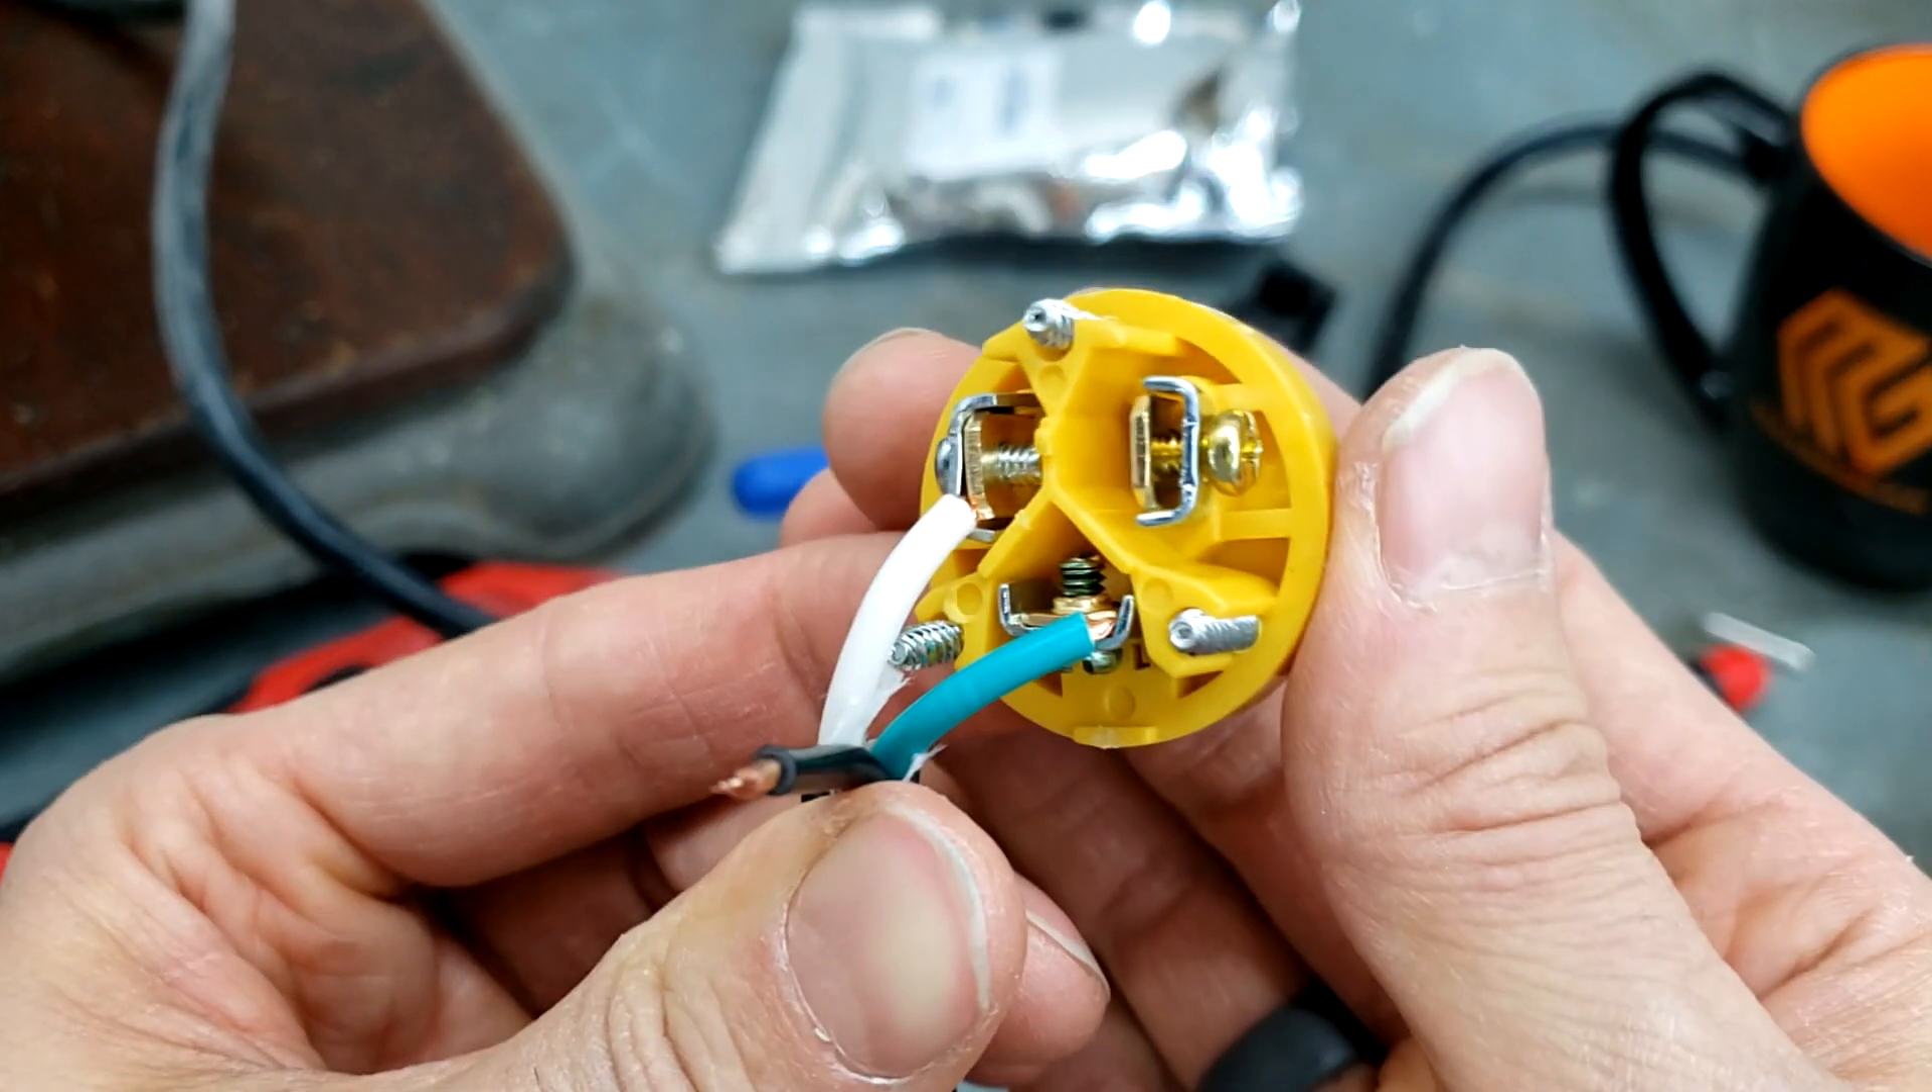And the front plate, you can see now that it's disassembled, there are three little connectors exposed on the inside.